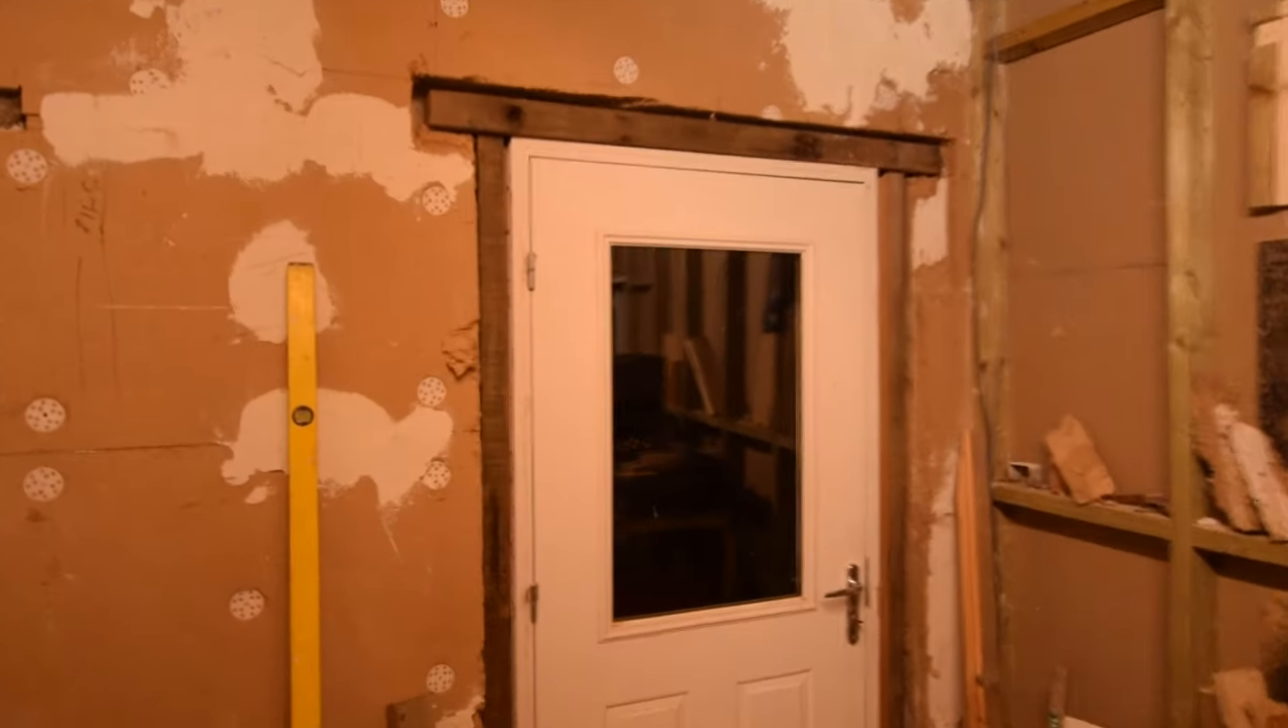I've just temporarily put that PVC door back in.